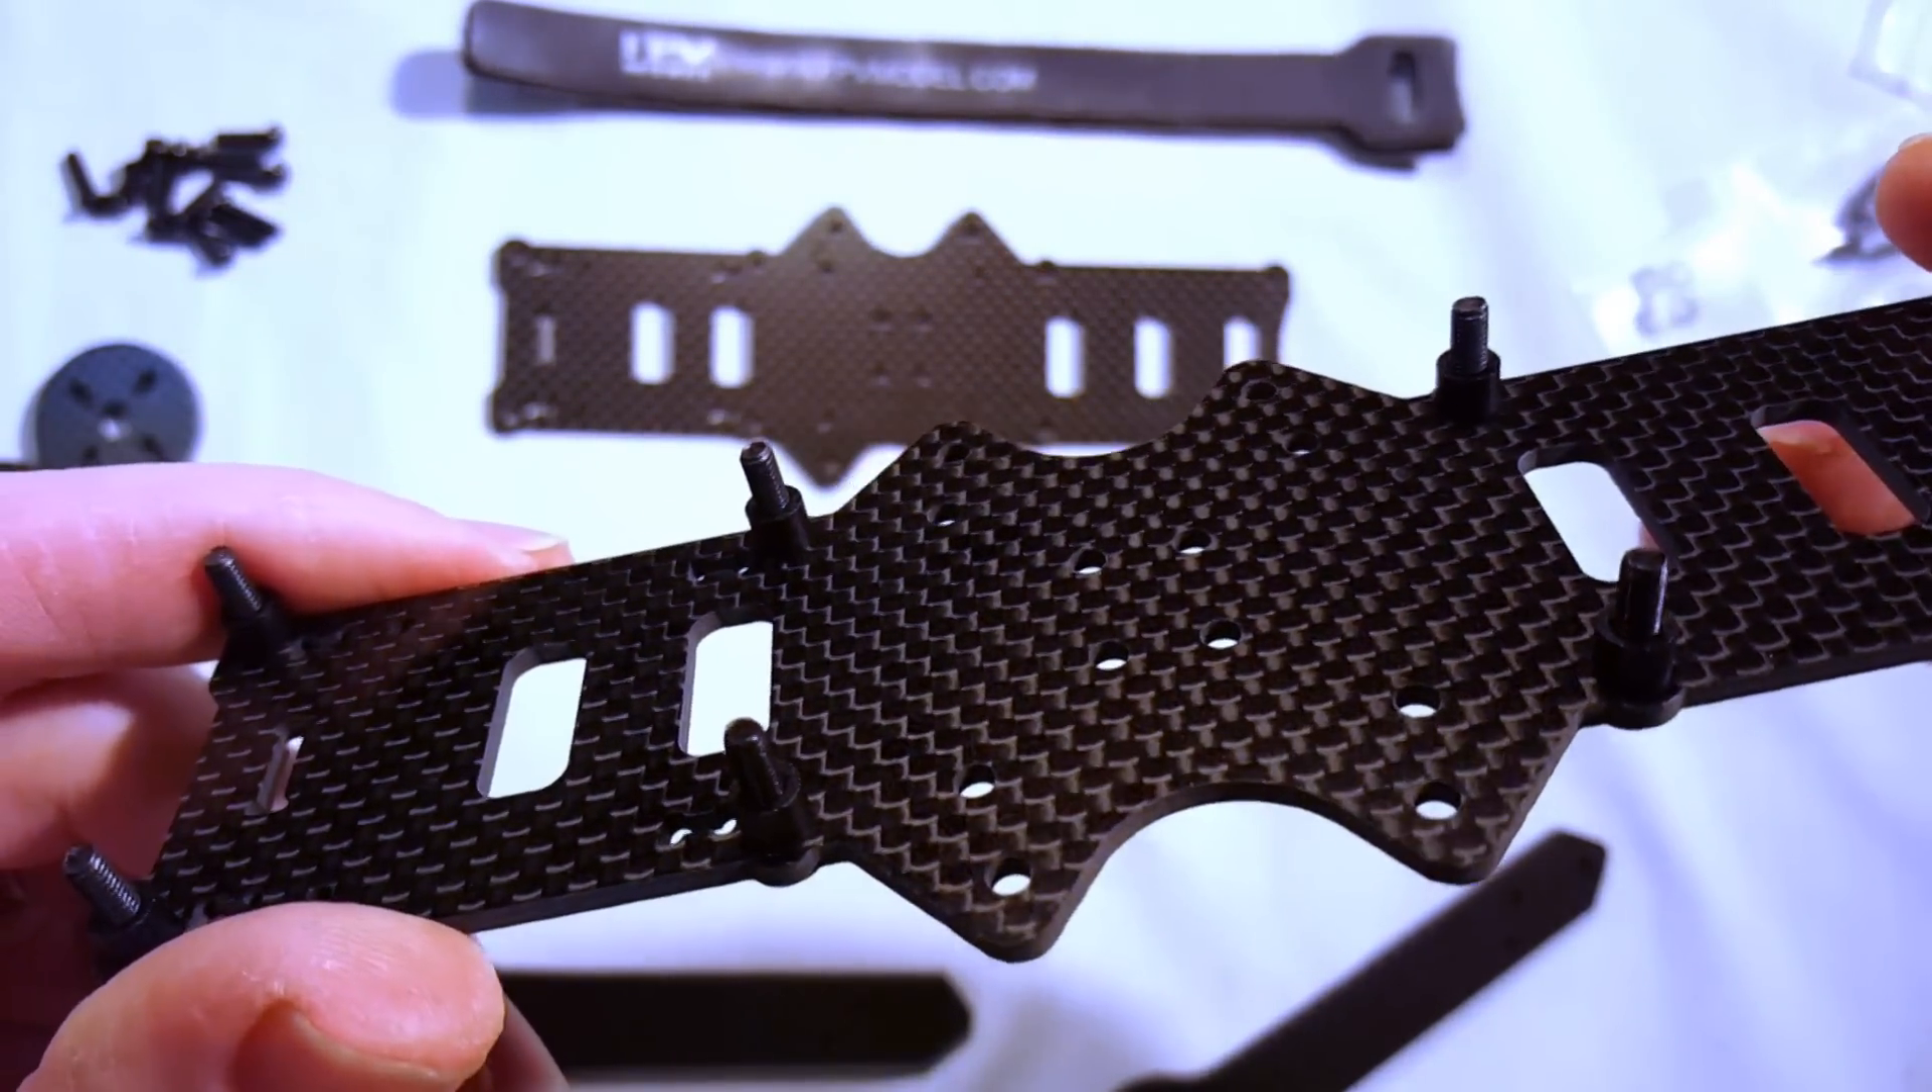Okay so i've gotten all of my standoffs put on my four millimeter standoffs.